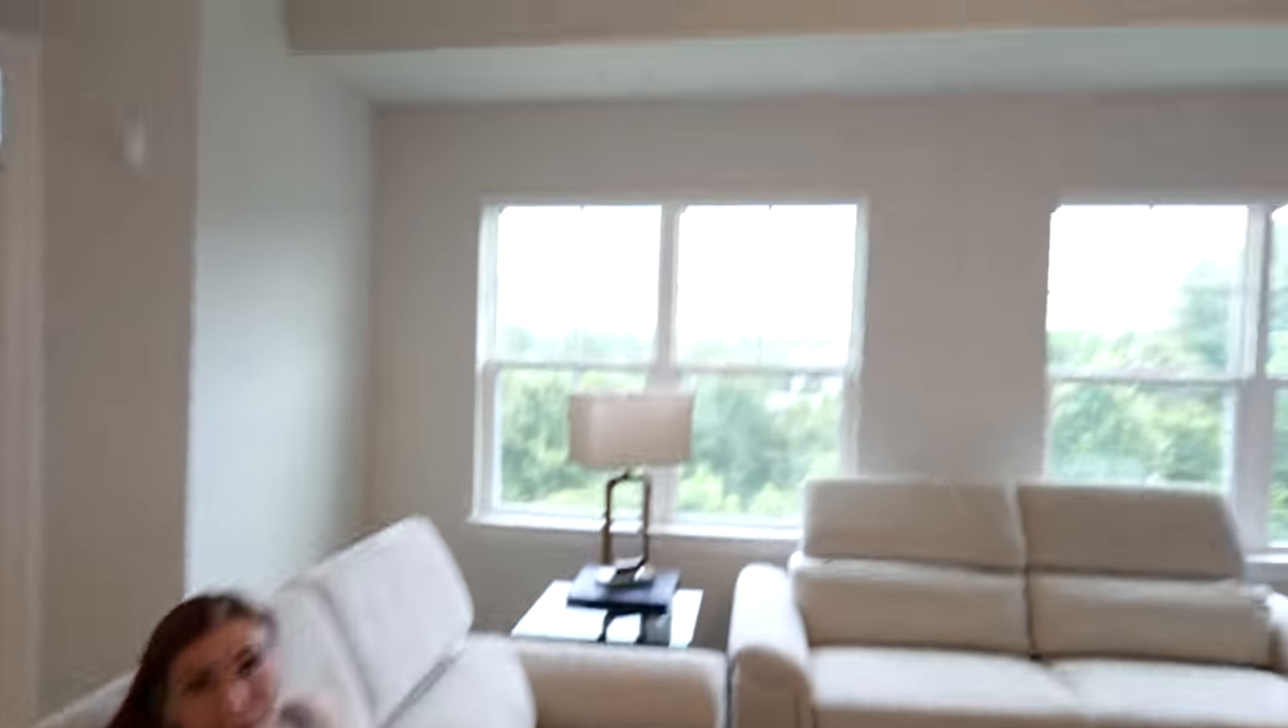We've got to put up some curtains because it's looking a bit bare at the moment.